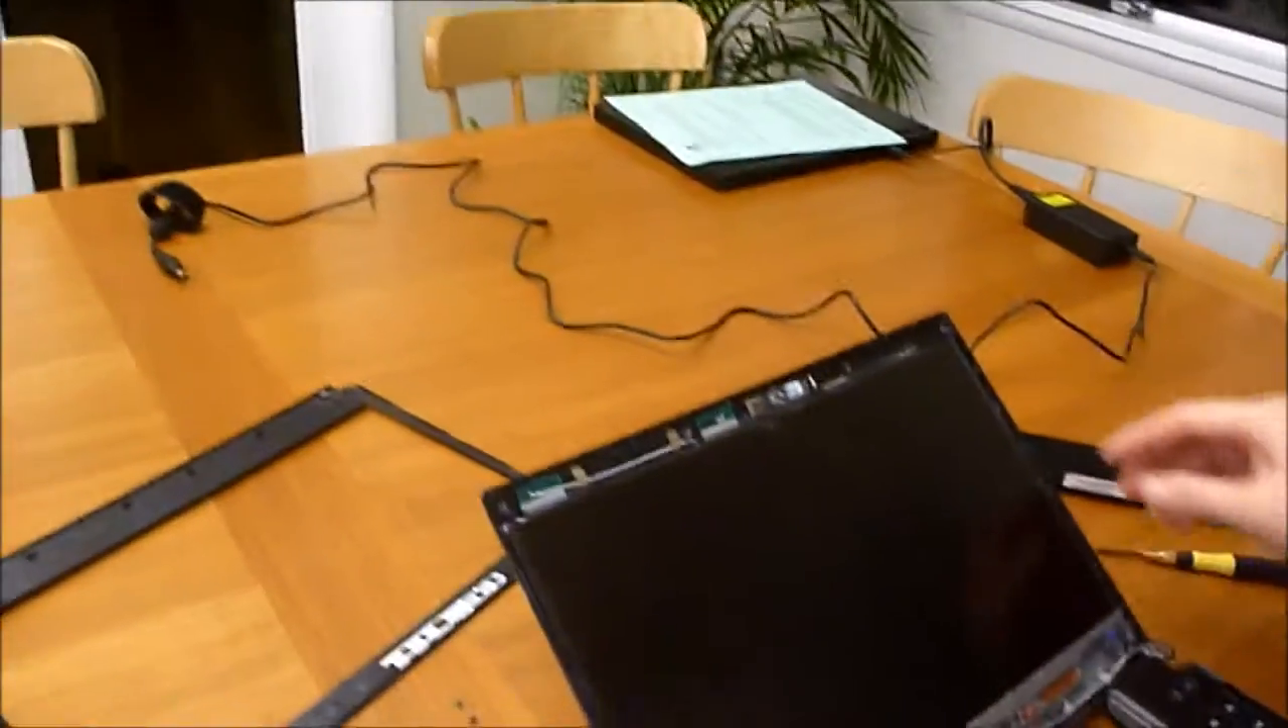And voila voila the whole bezel came off now here's the screen the cracked LCD.